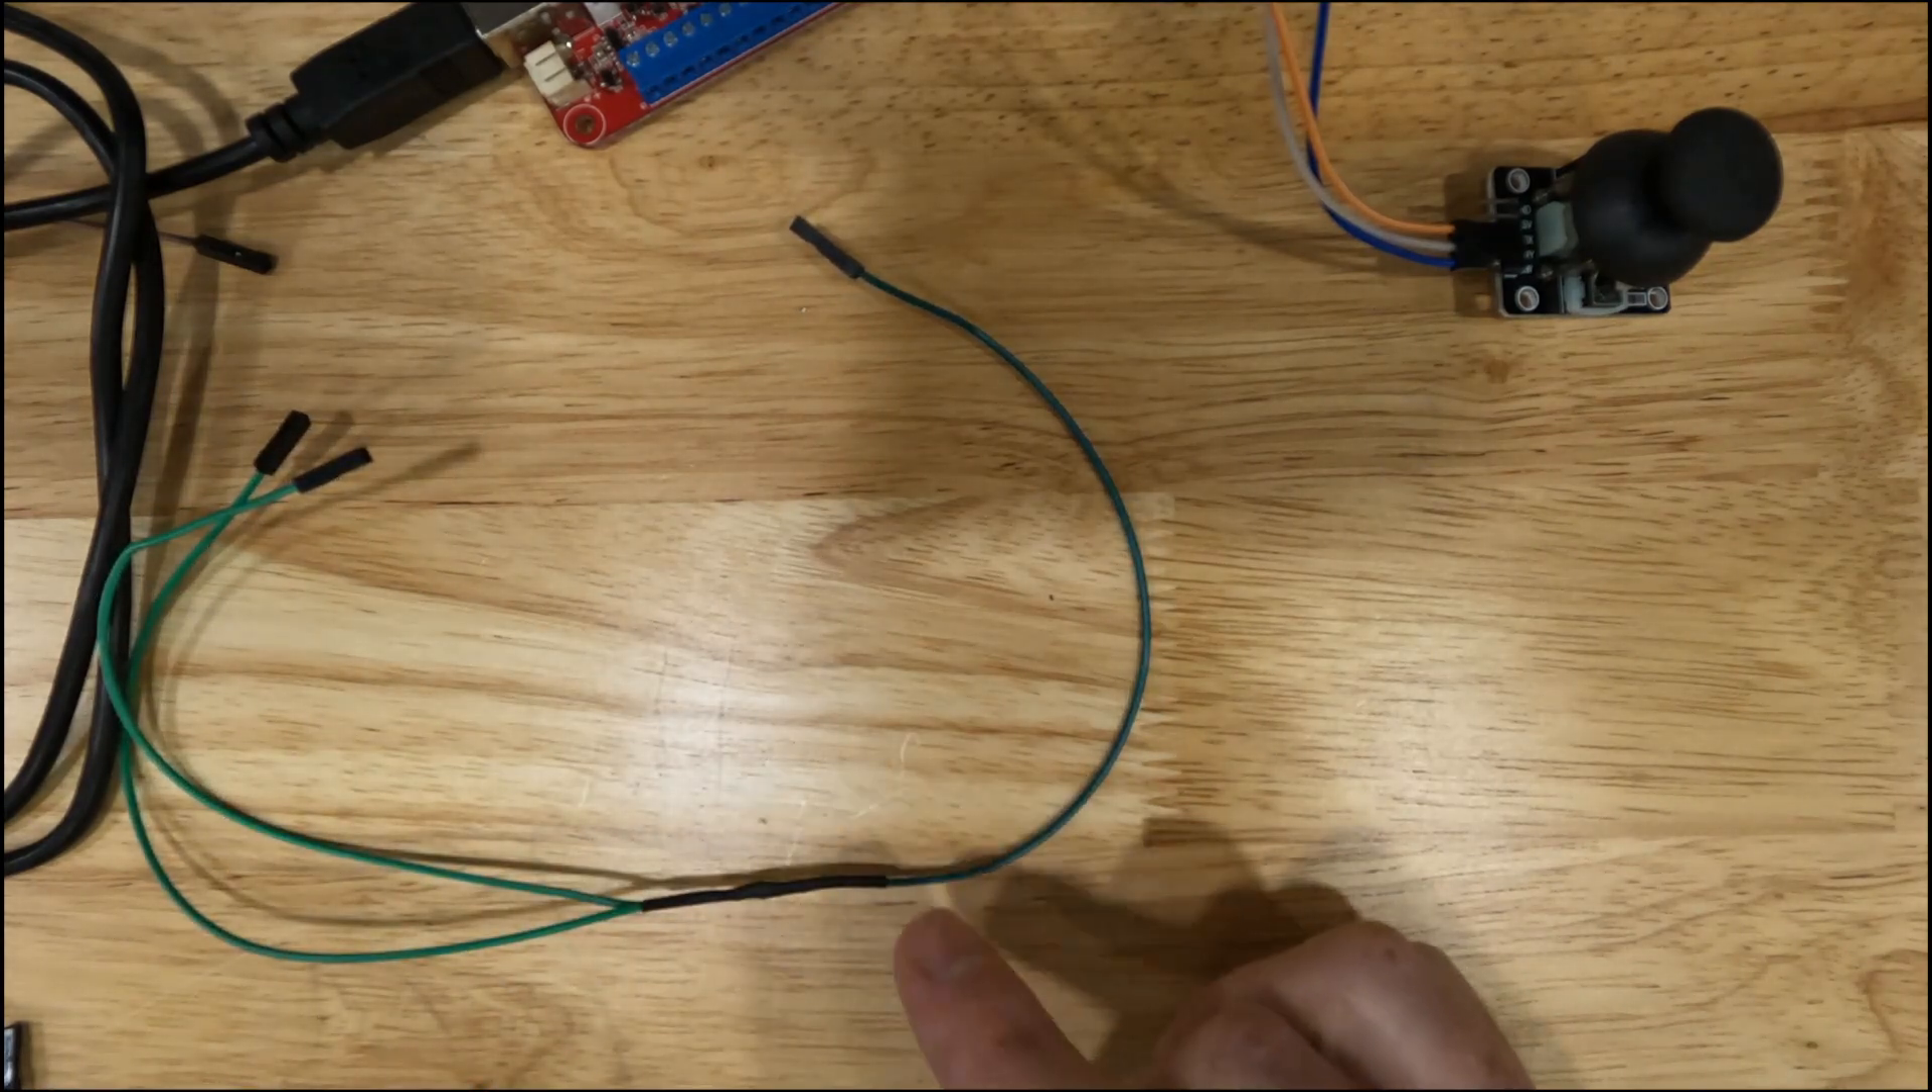I have soldered that cable into two separate wires also with female ends.